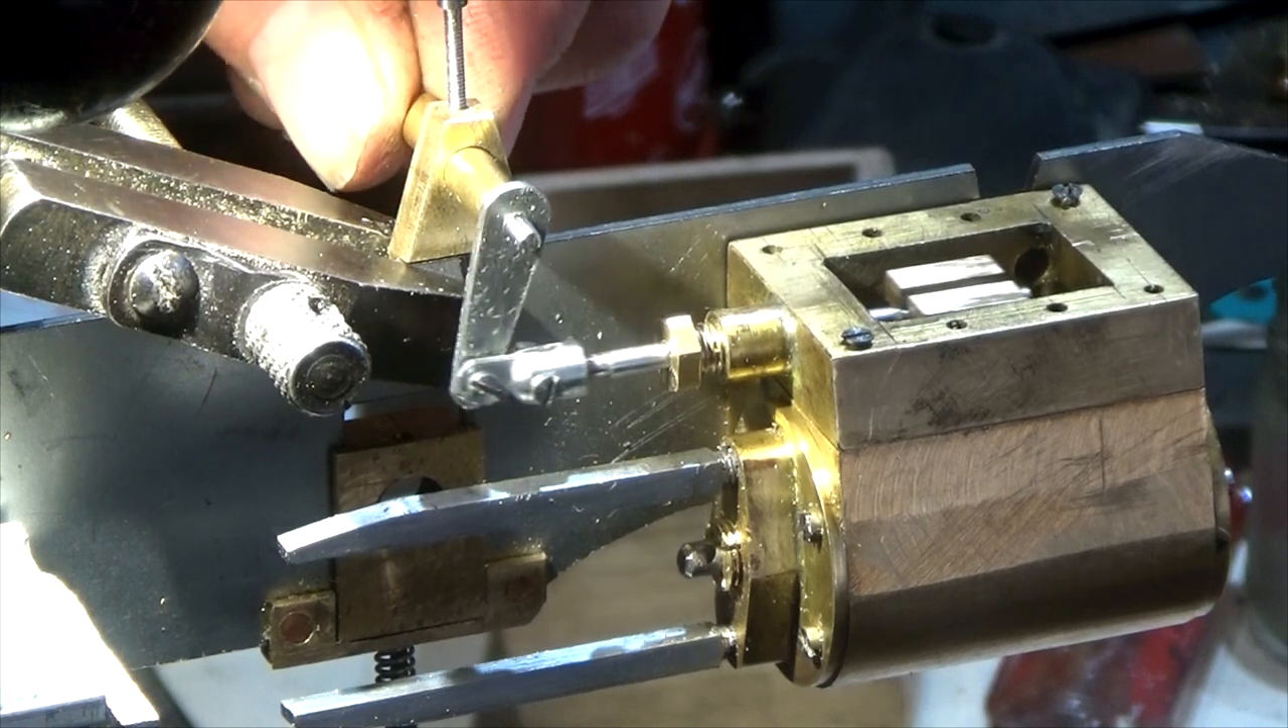Here's the linkage assembled now with our tiny little link to give us an elbow.